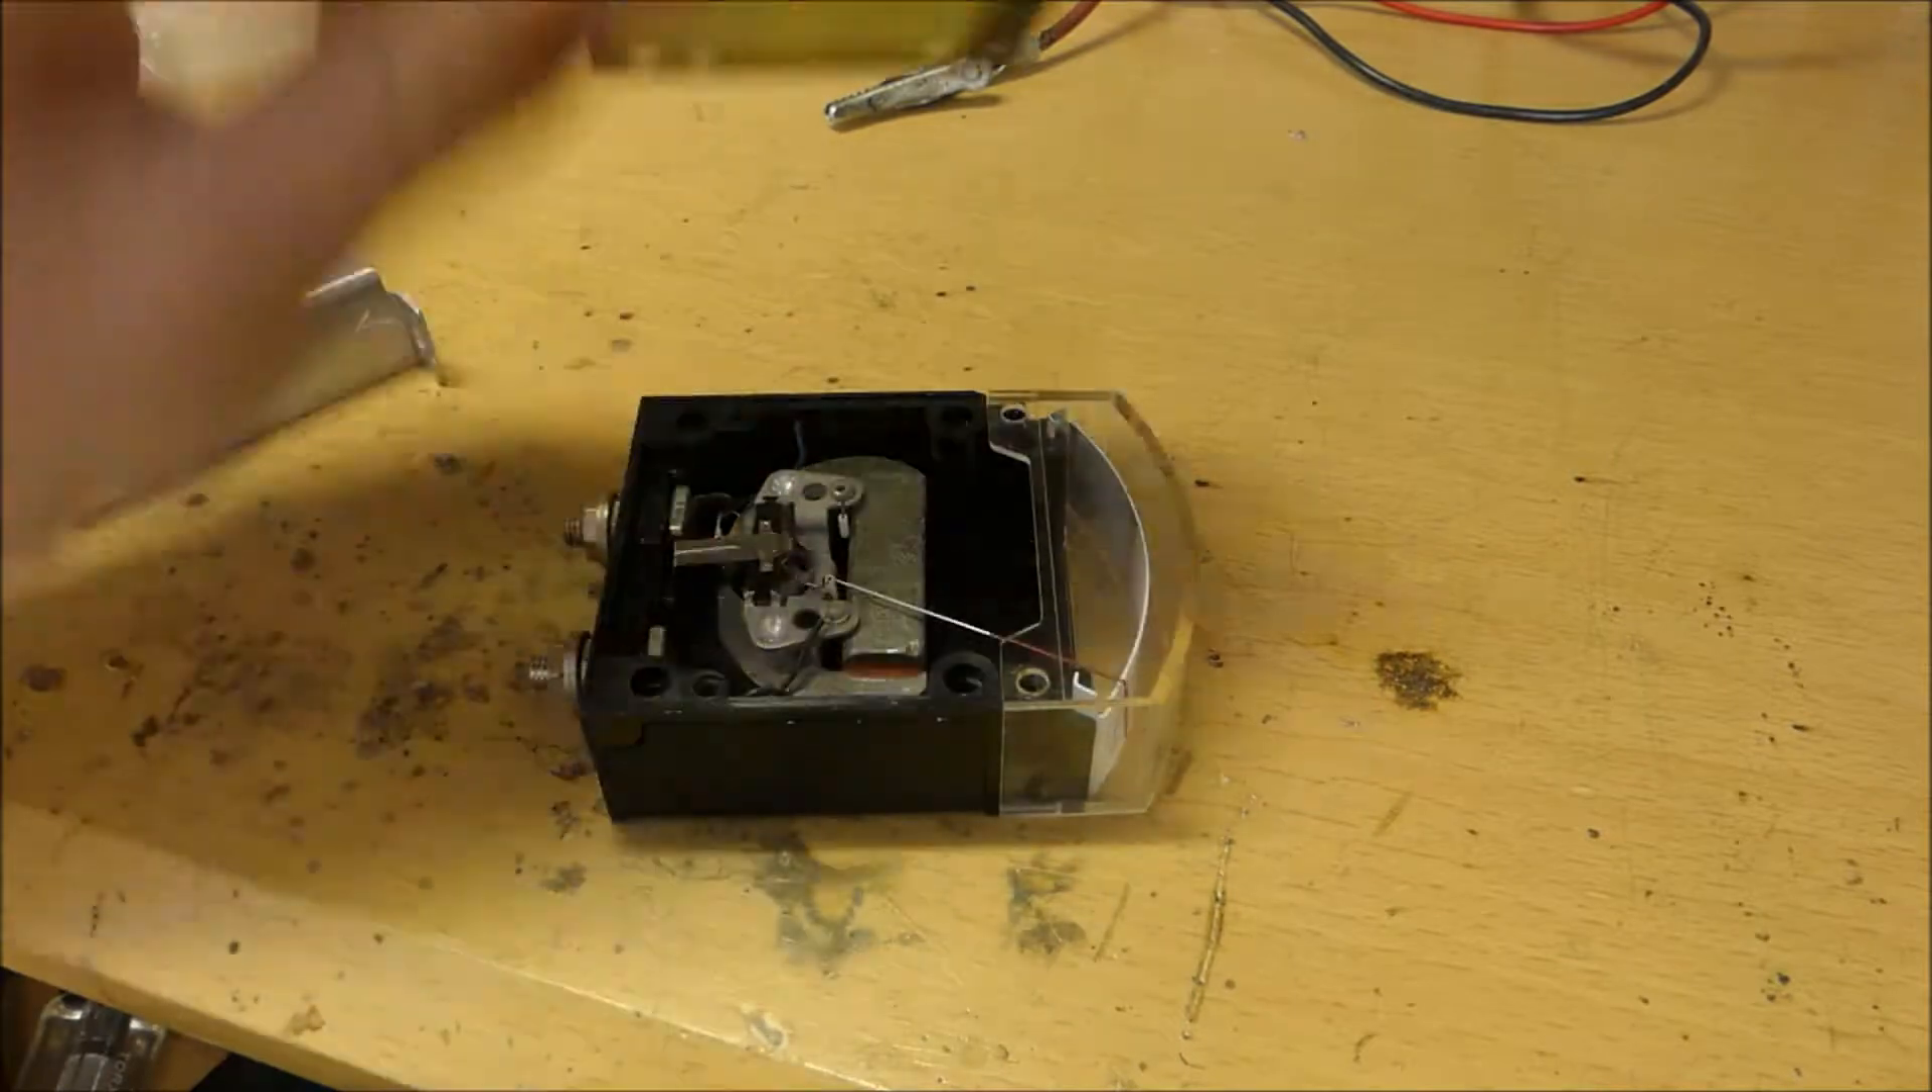And you can see after I have all the screws out and I pop open the back it slides right off to reveal the innards which look really cool.